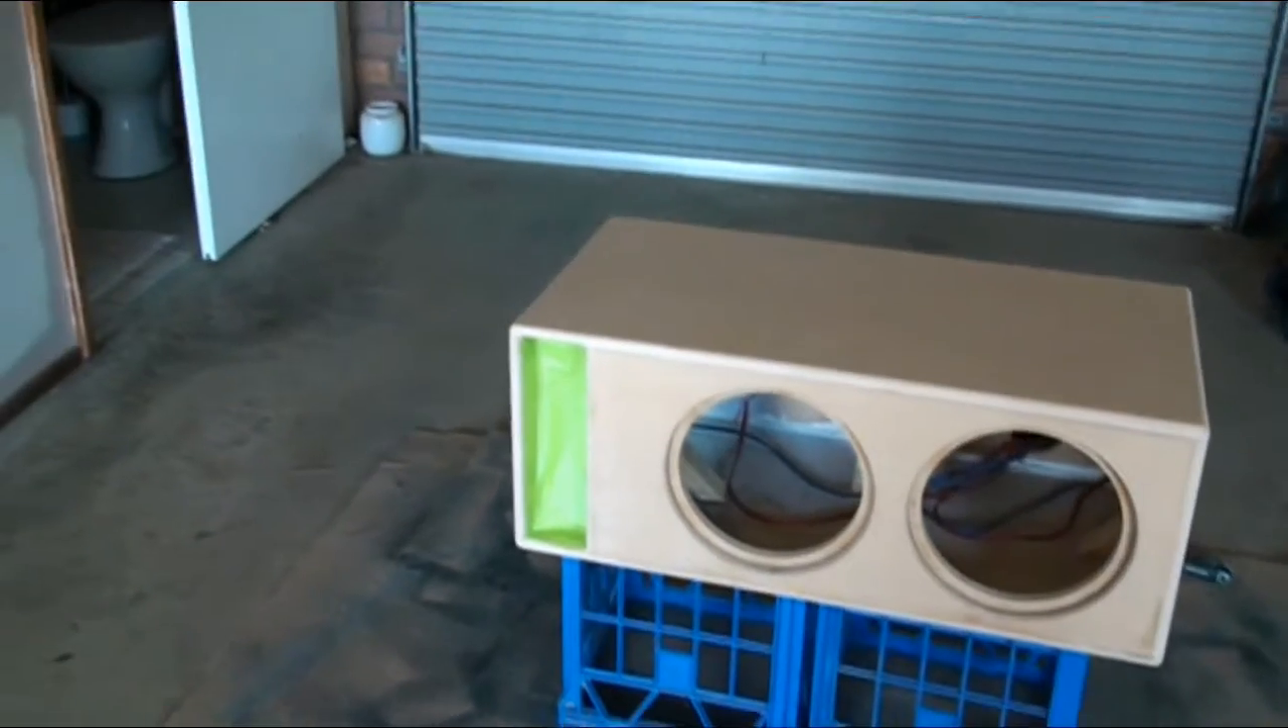So, I've taped up the port there.